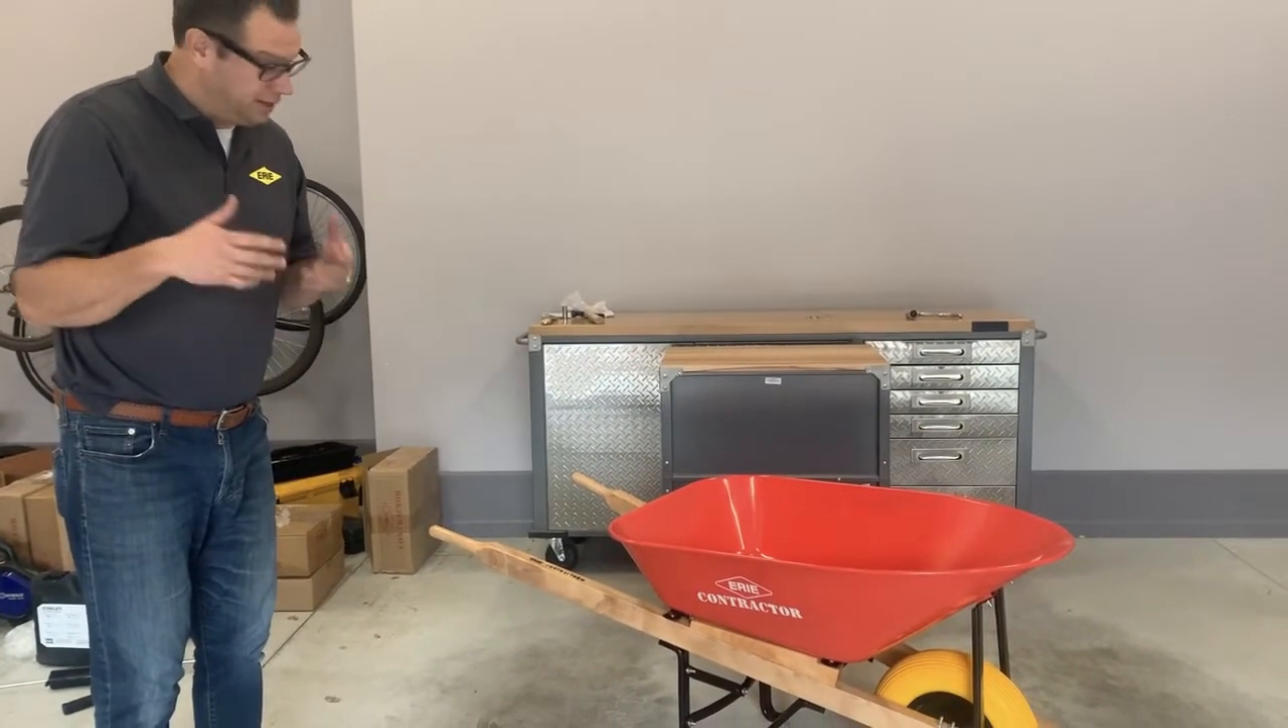So by now, about 40 minutes later, your wheelbarrow is assembled.